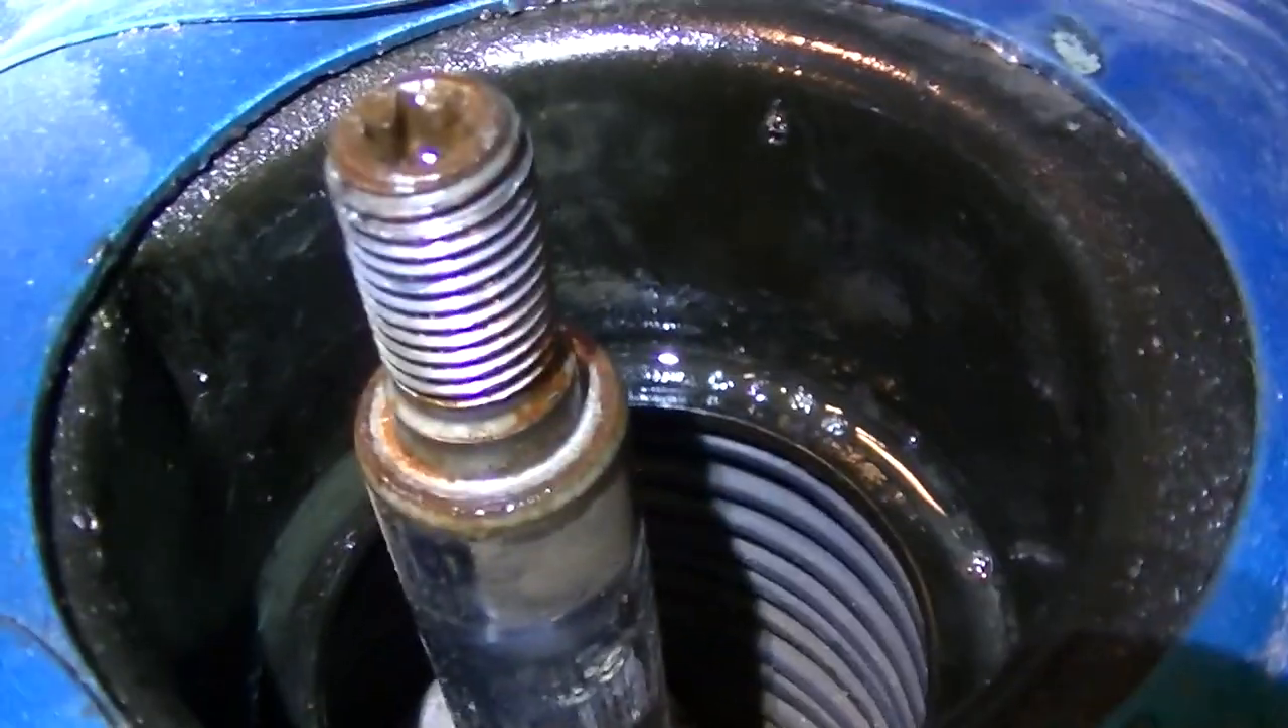So, and here we are, we finally exposed the strut.